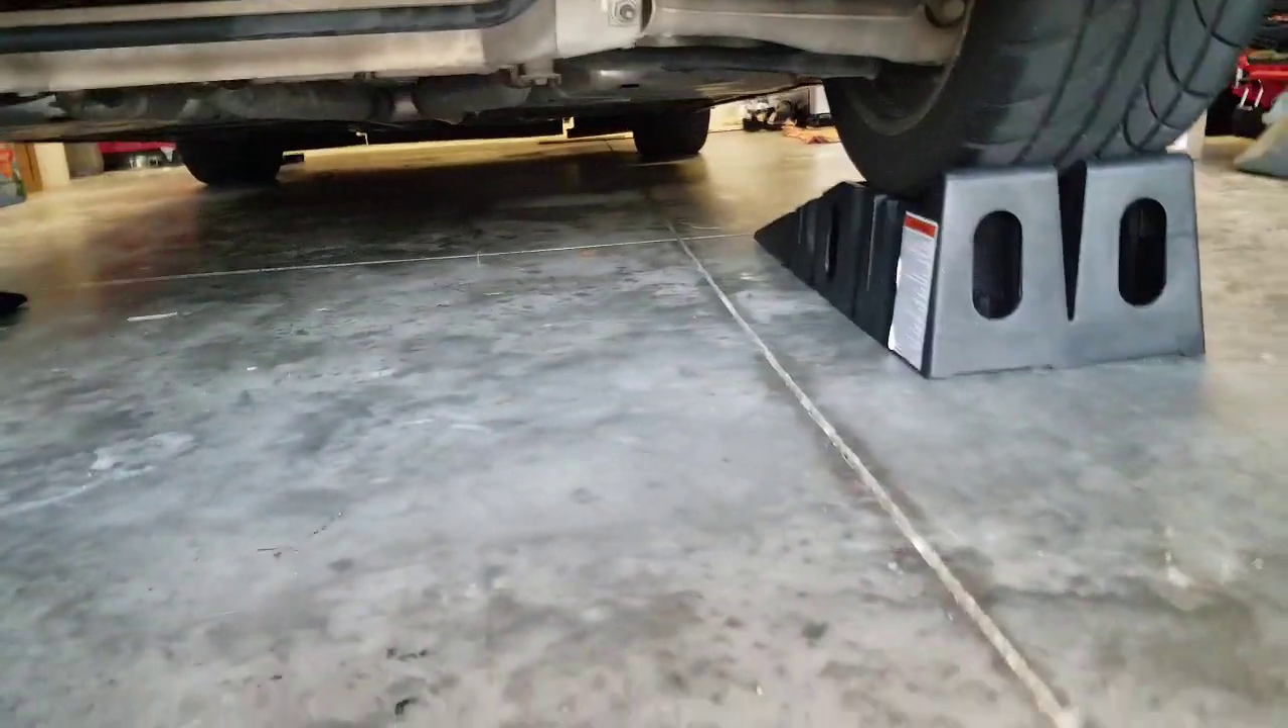Tires are sitting flush on the ramps and of course I'm still going to use jack stands because you know you don't want a car falling on you.